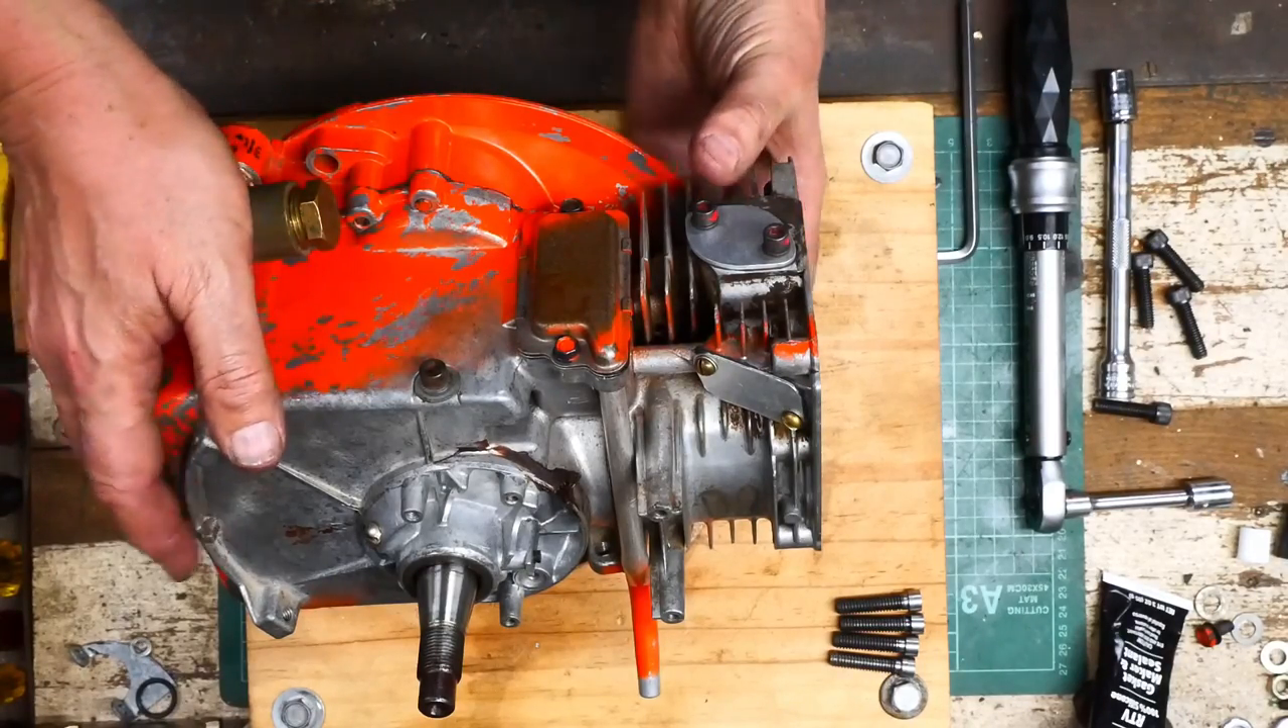So at this stage, the, uh, crankcase is pretty well closed up again.